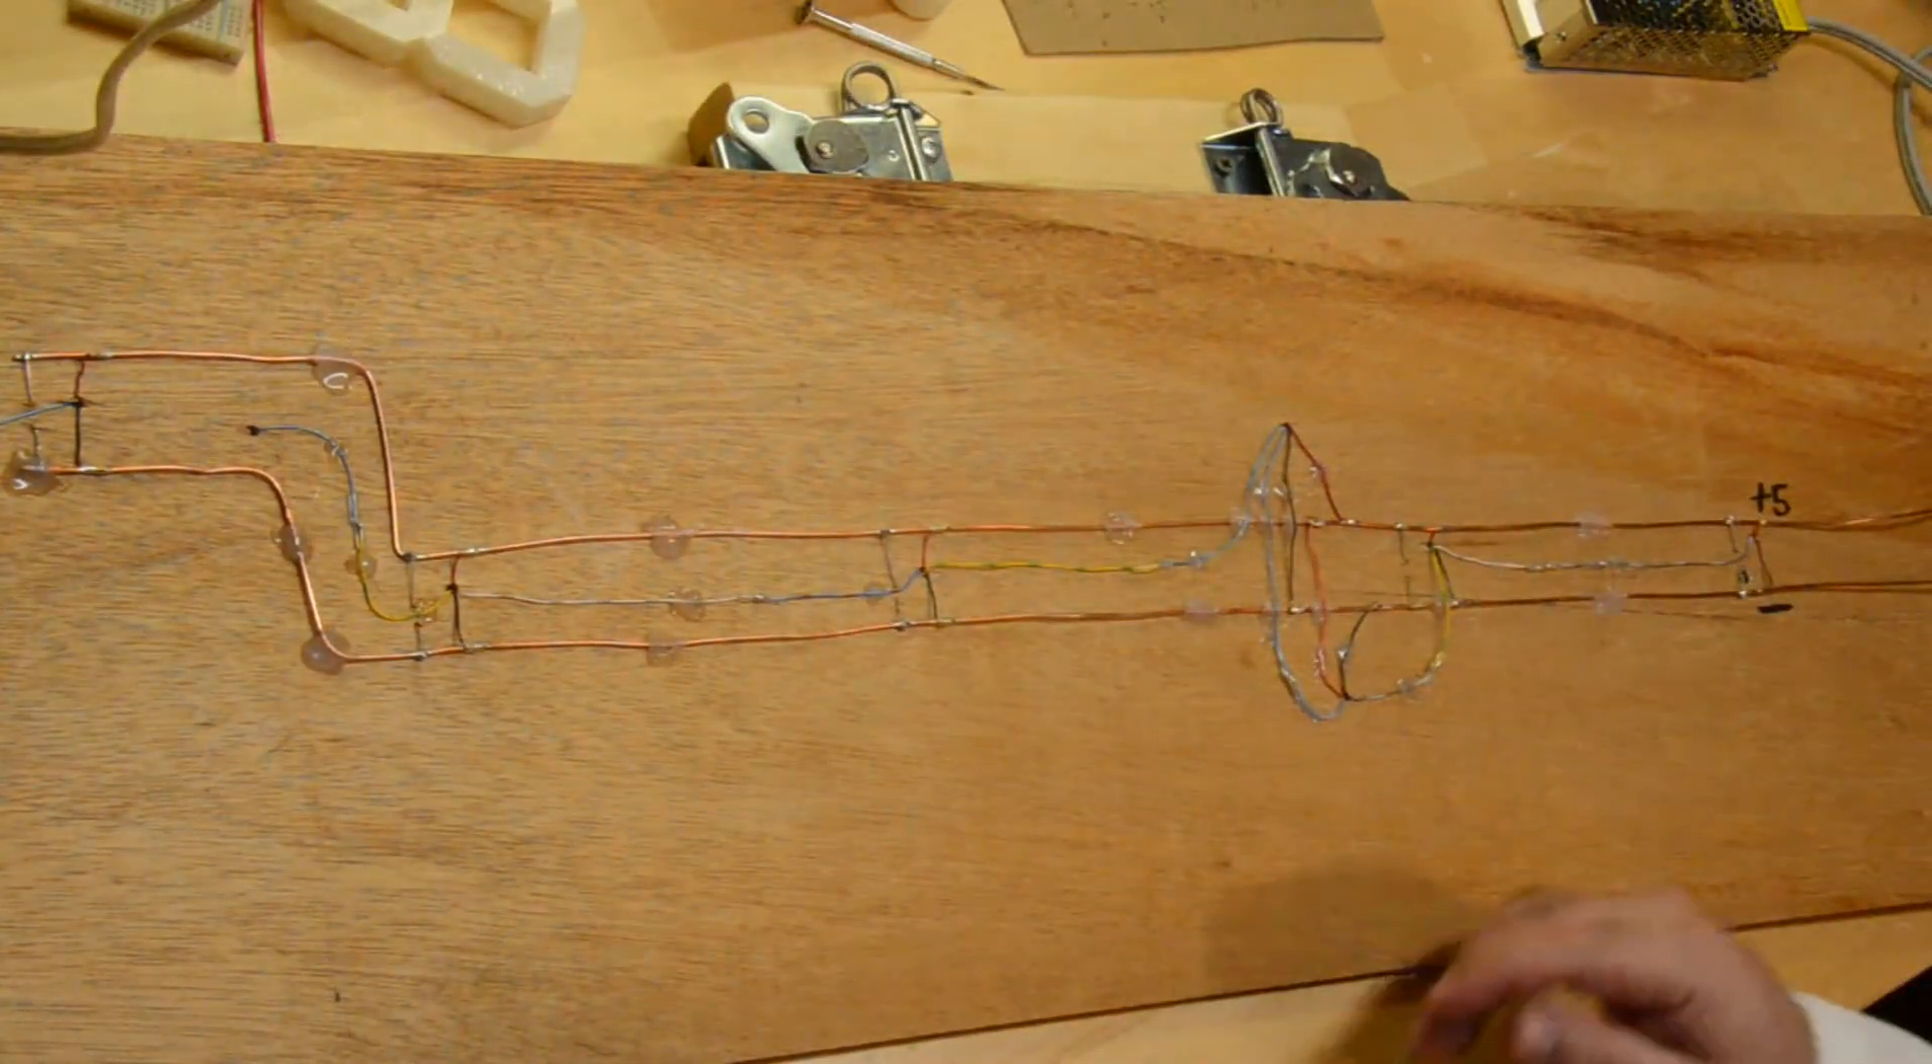Okay, so I just finished hot glue tacking down all the wires.